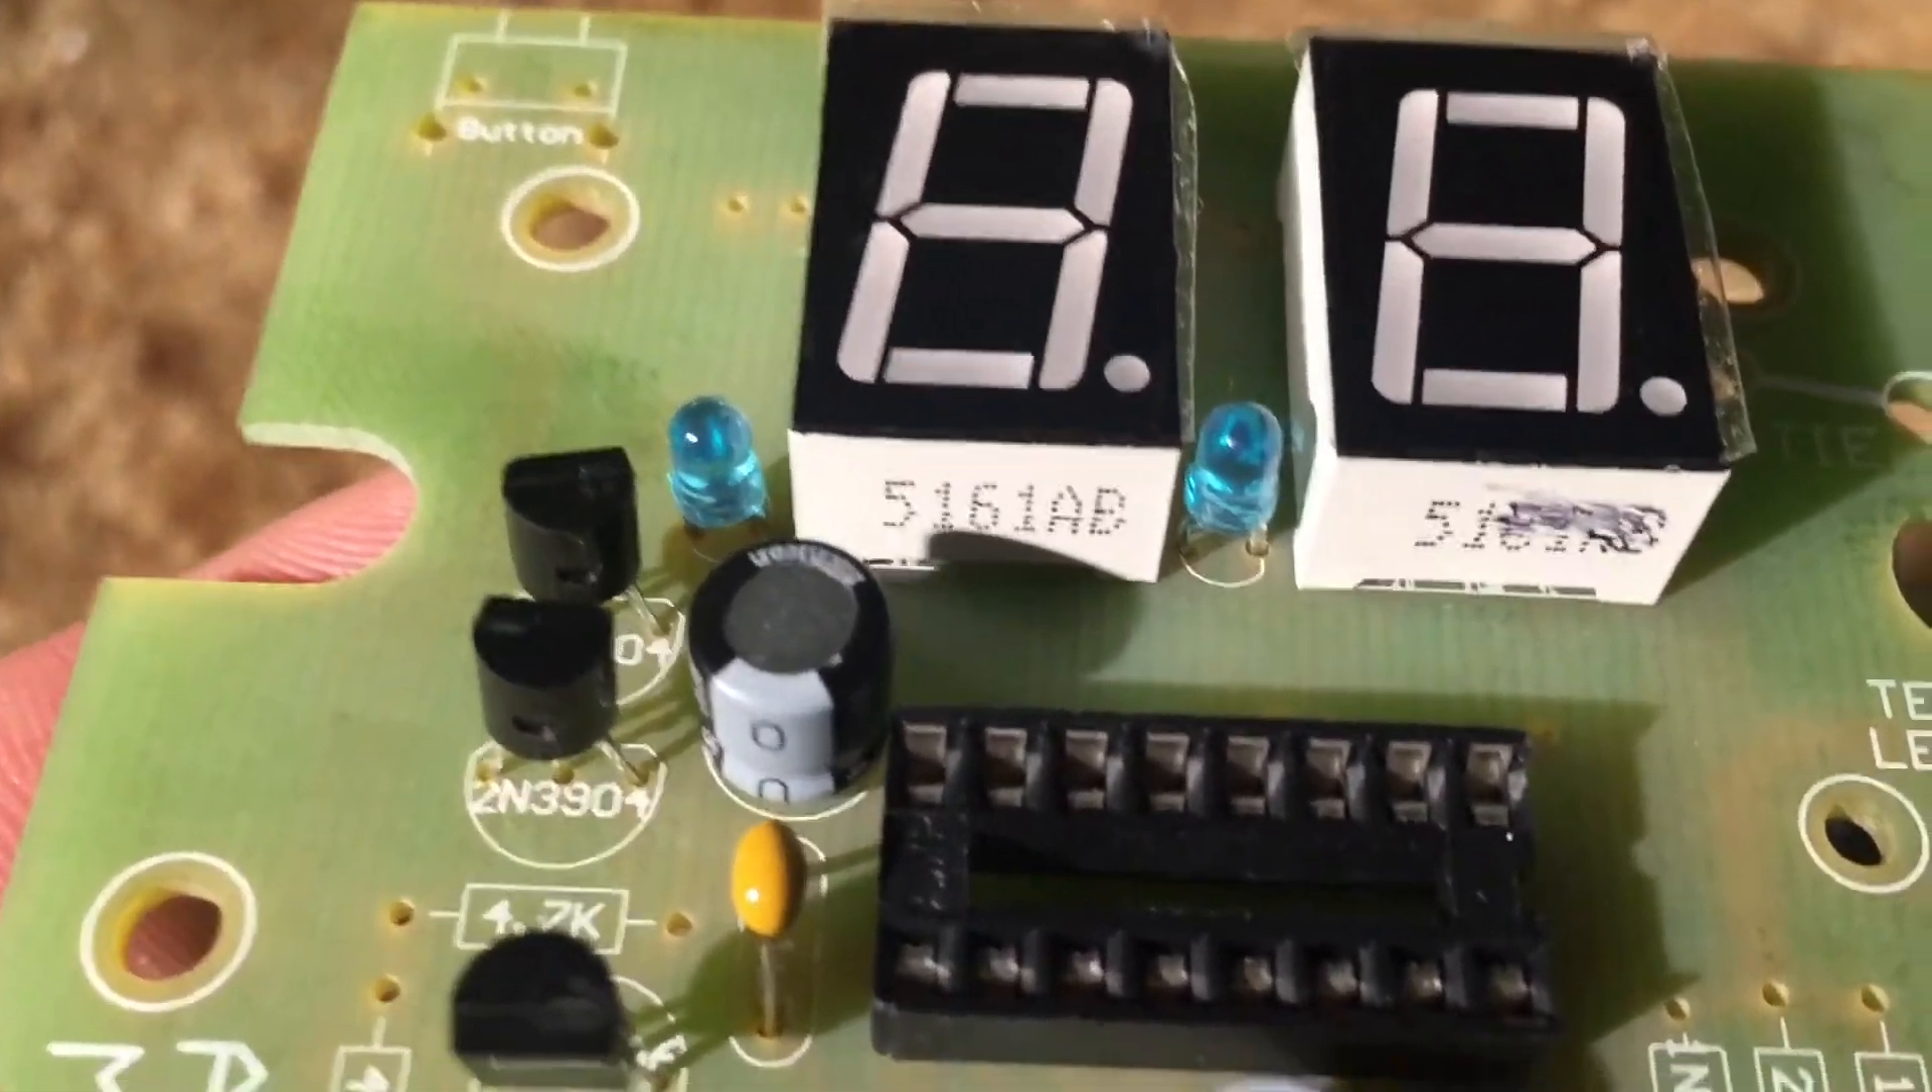We have our two blue led three millimeter leds up on top.